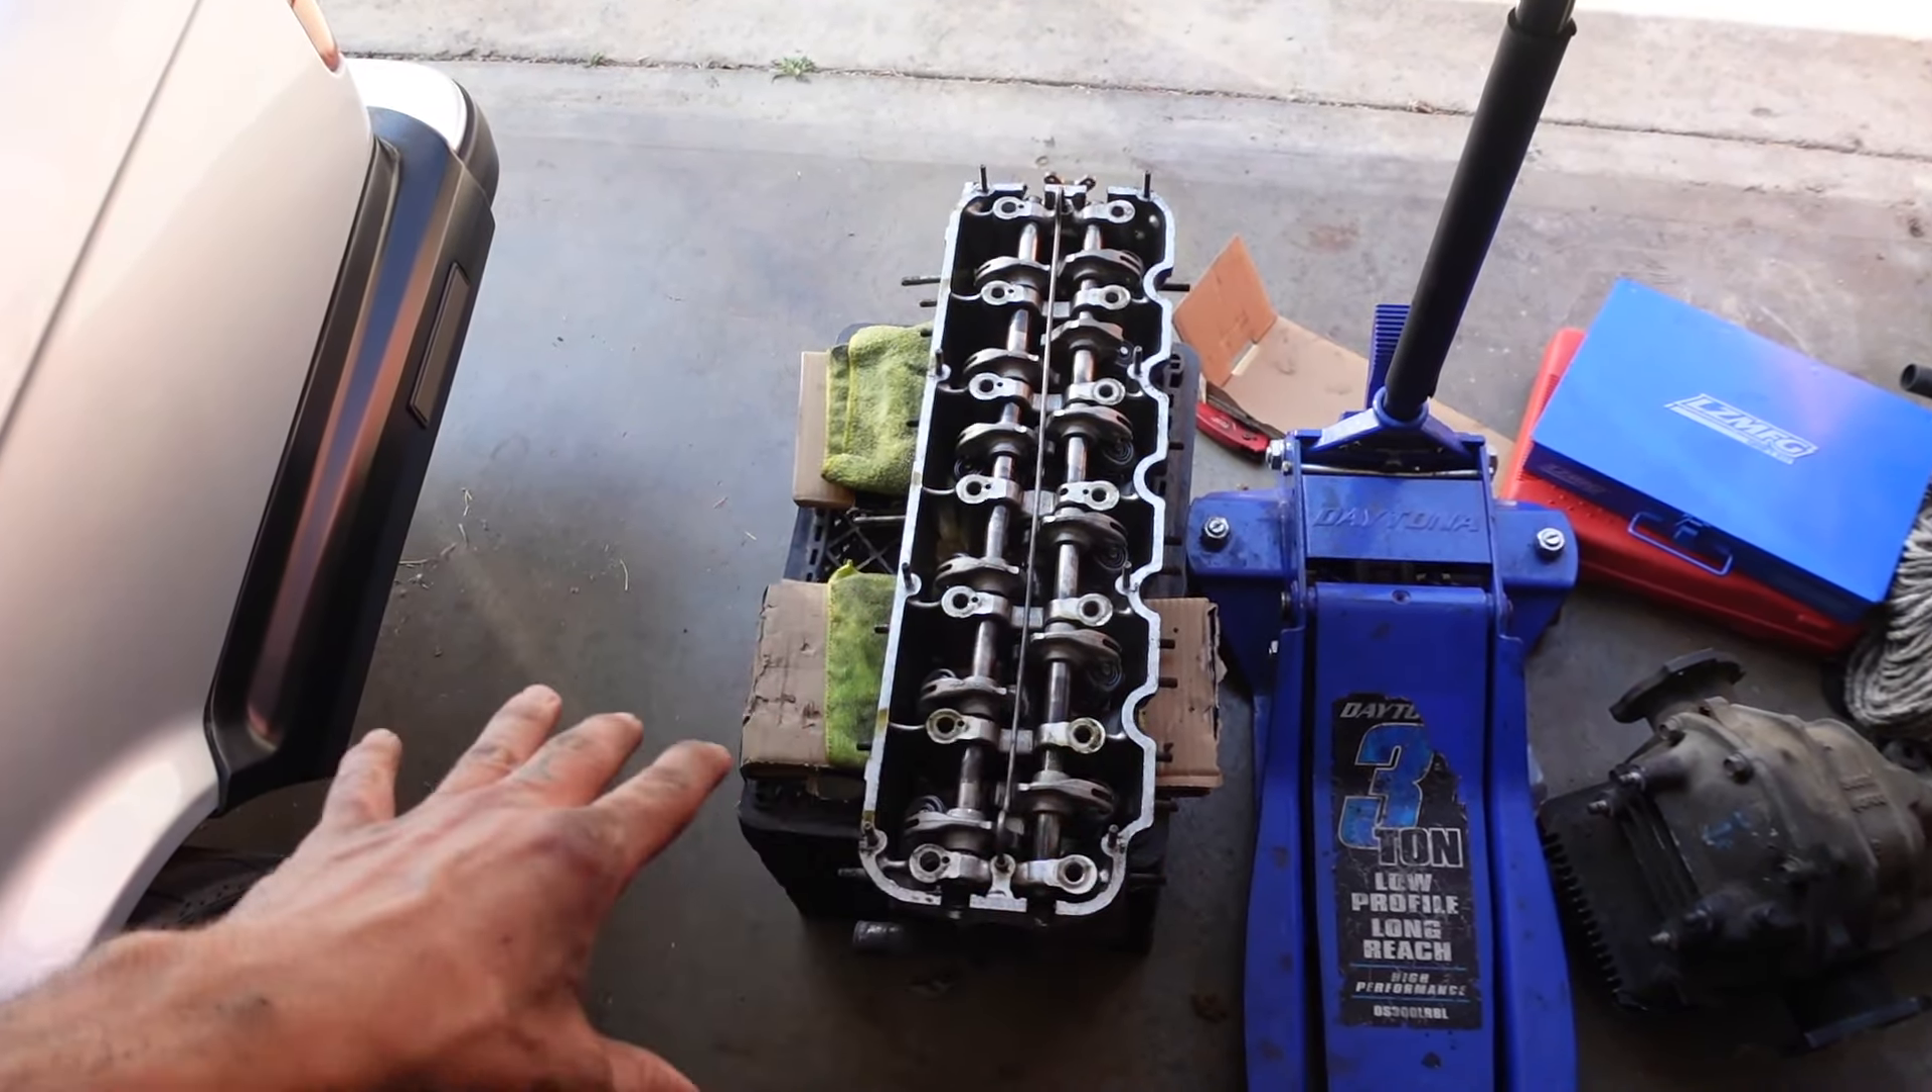We got the head off as you guys saw.